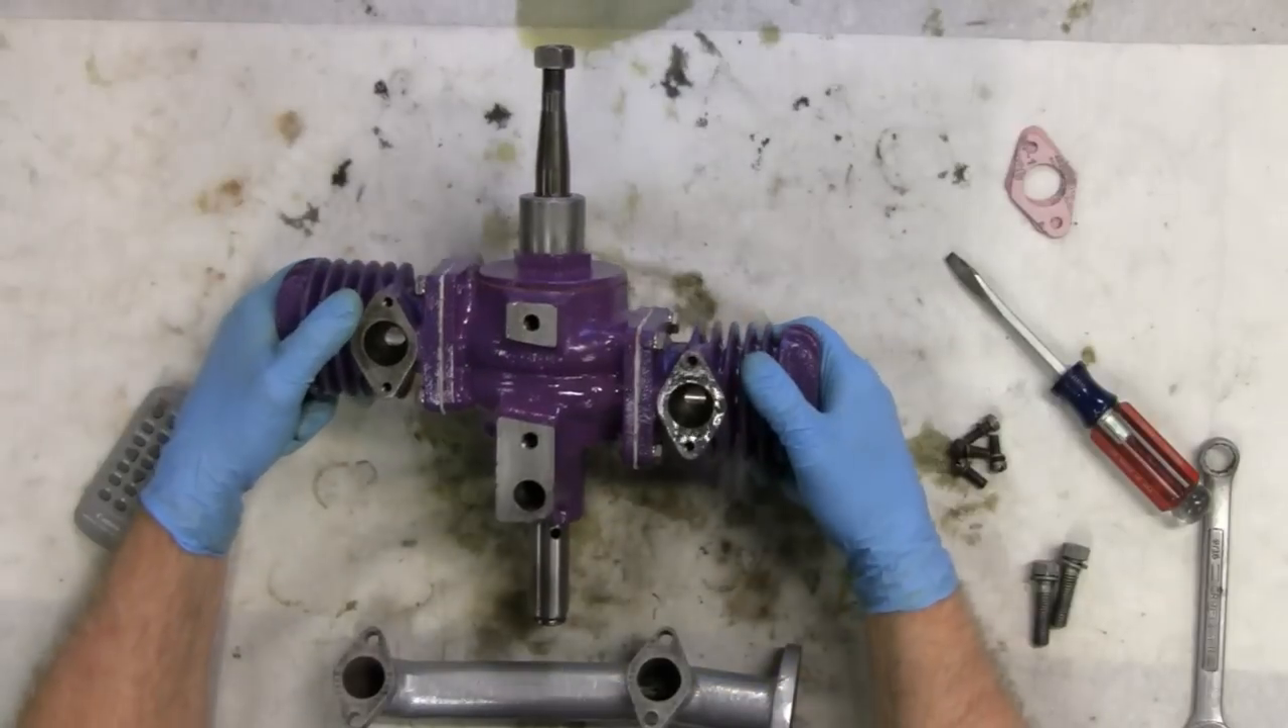Alrighty, I got both the cylinders on.